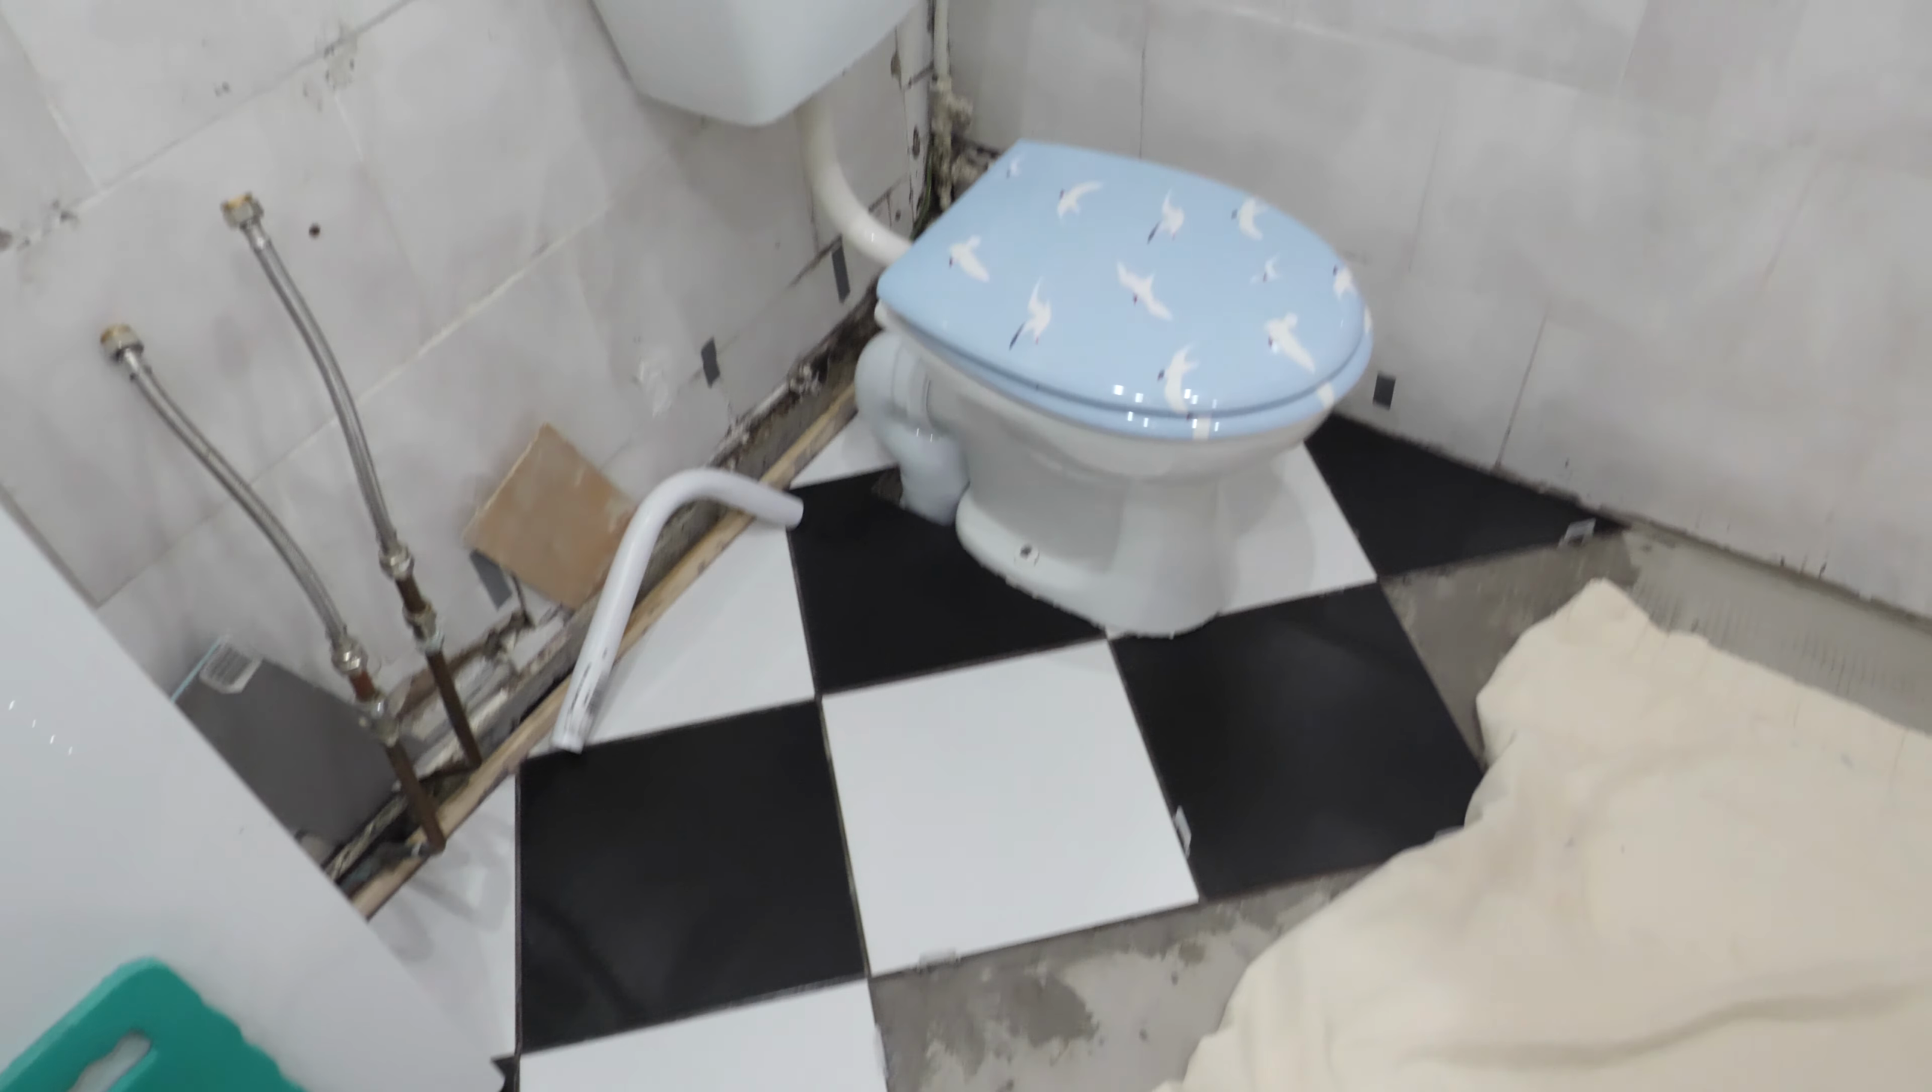We've got a few tiles down just enough to get the loo back in.